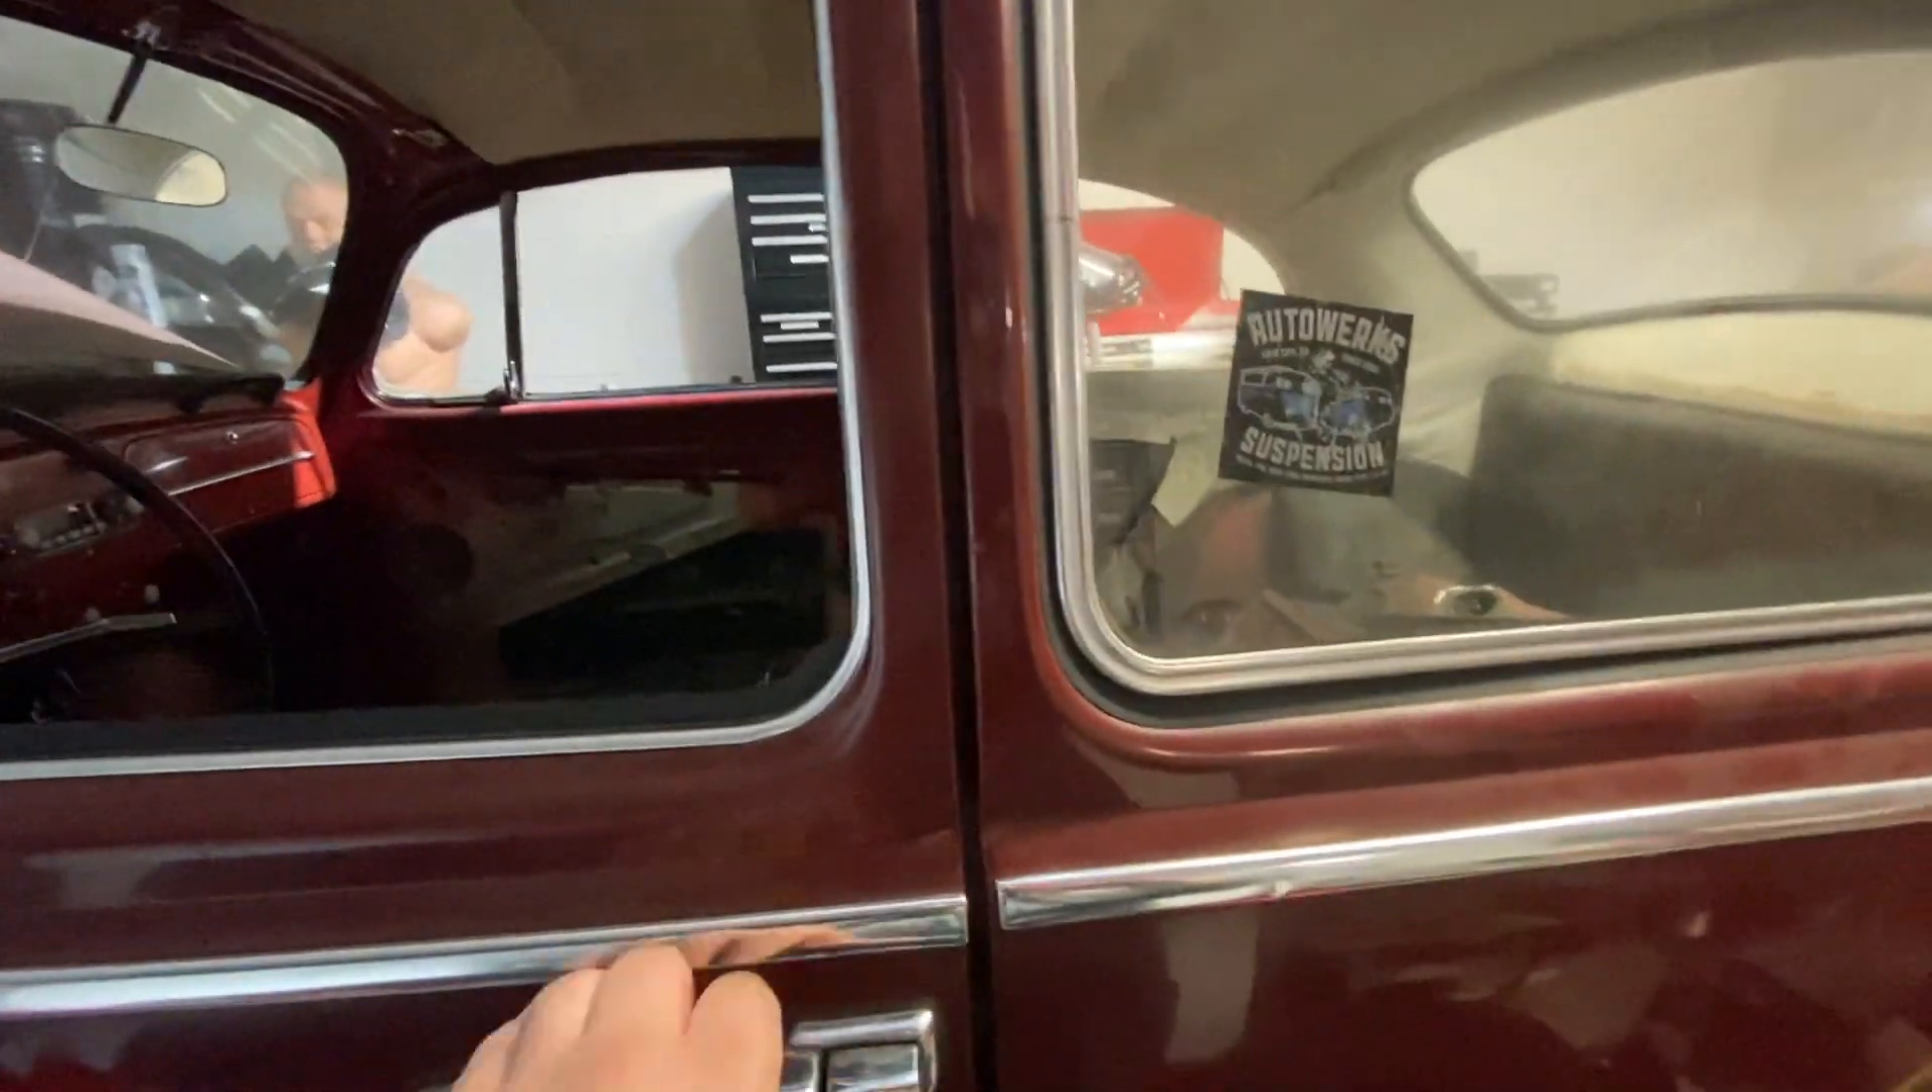The doors are aligned. You can see here. That the line matches up pretty well. The gap. Looks great. No issues there.